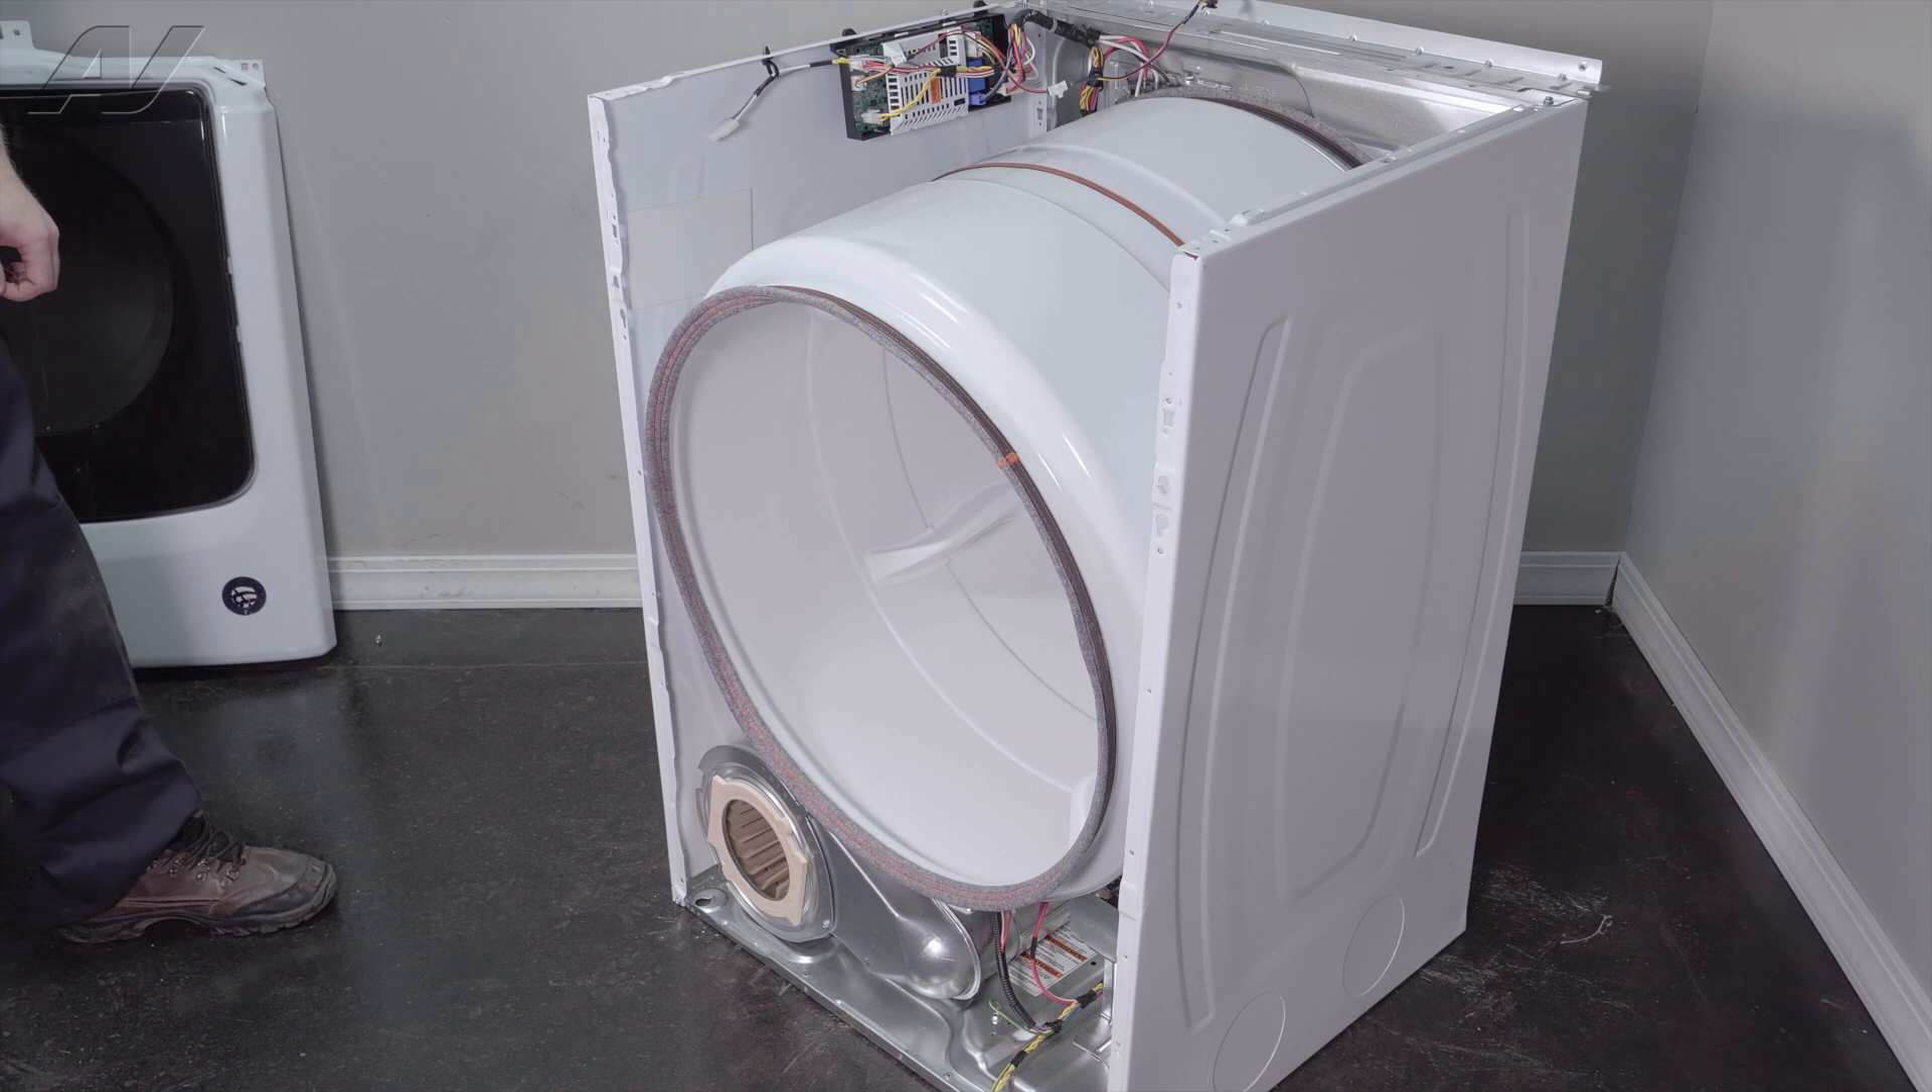Now, with the front bulkhead removed, we have clear access to our drum.